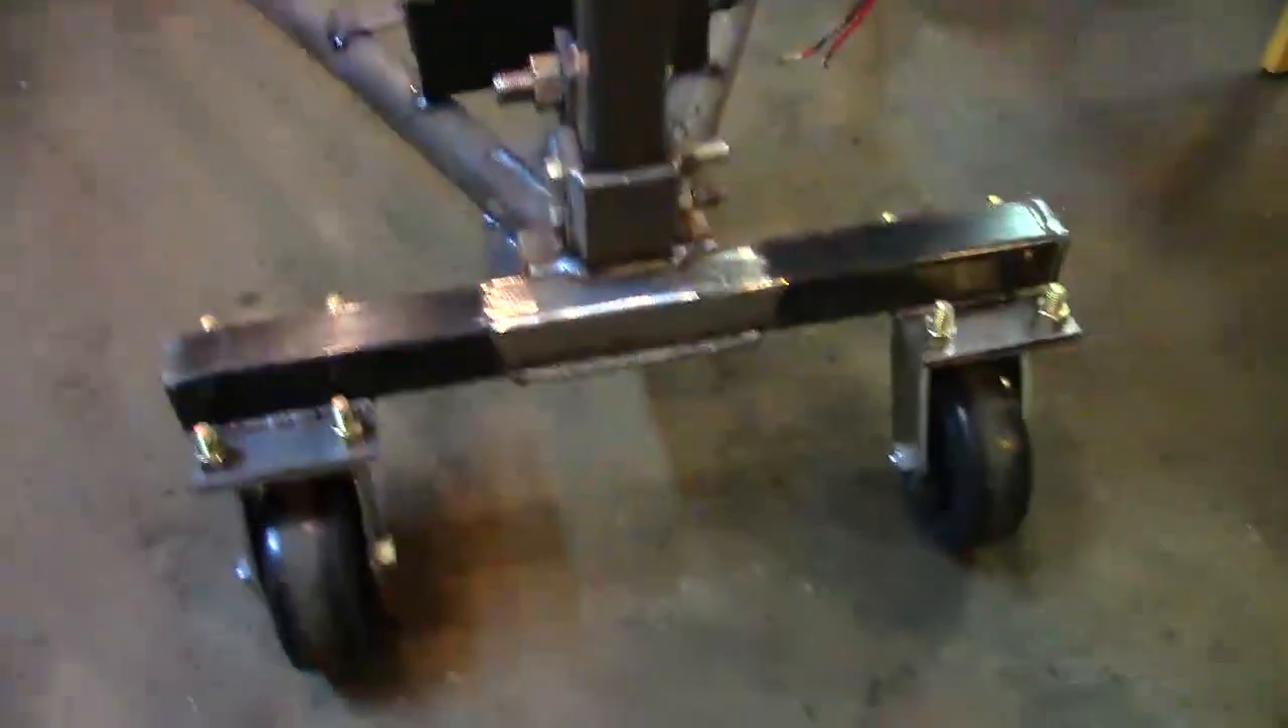So here is the modified back end now. It's much more stable. Now that I've widened it. And put the two casters on there.